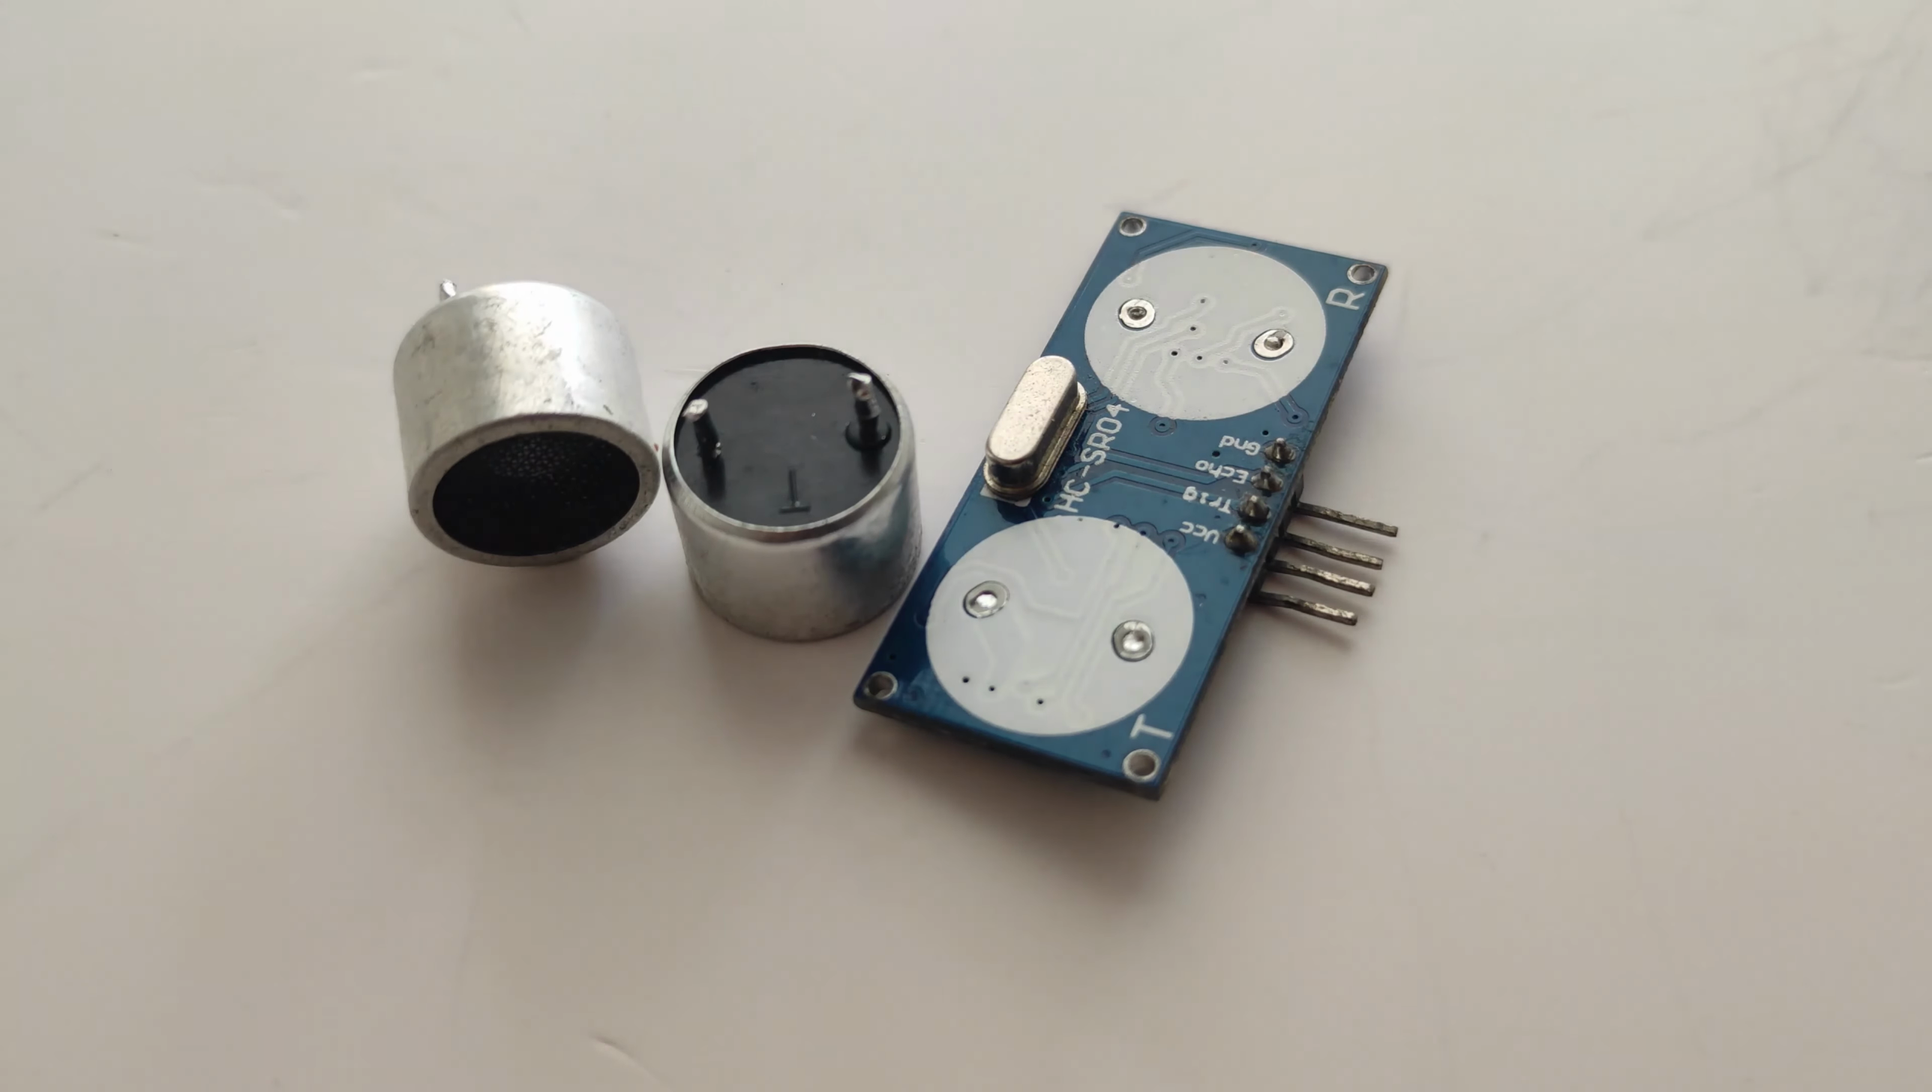I have removed both the sensors from the PCB.